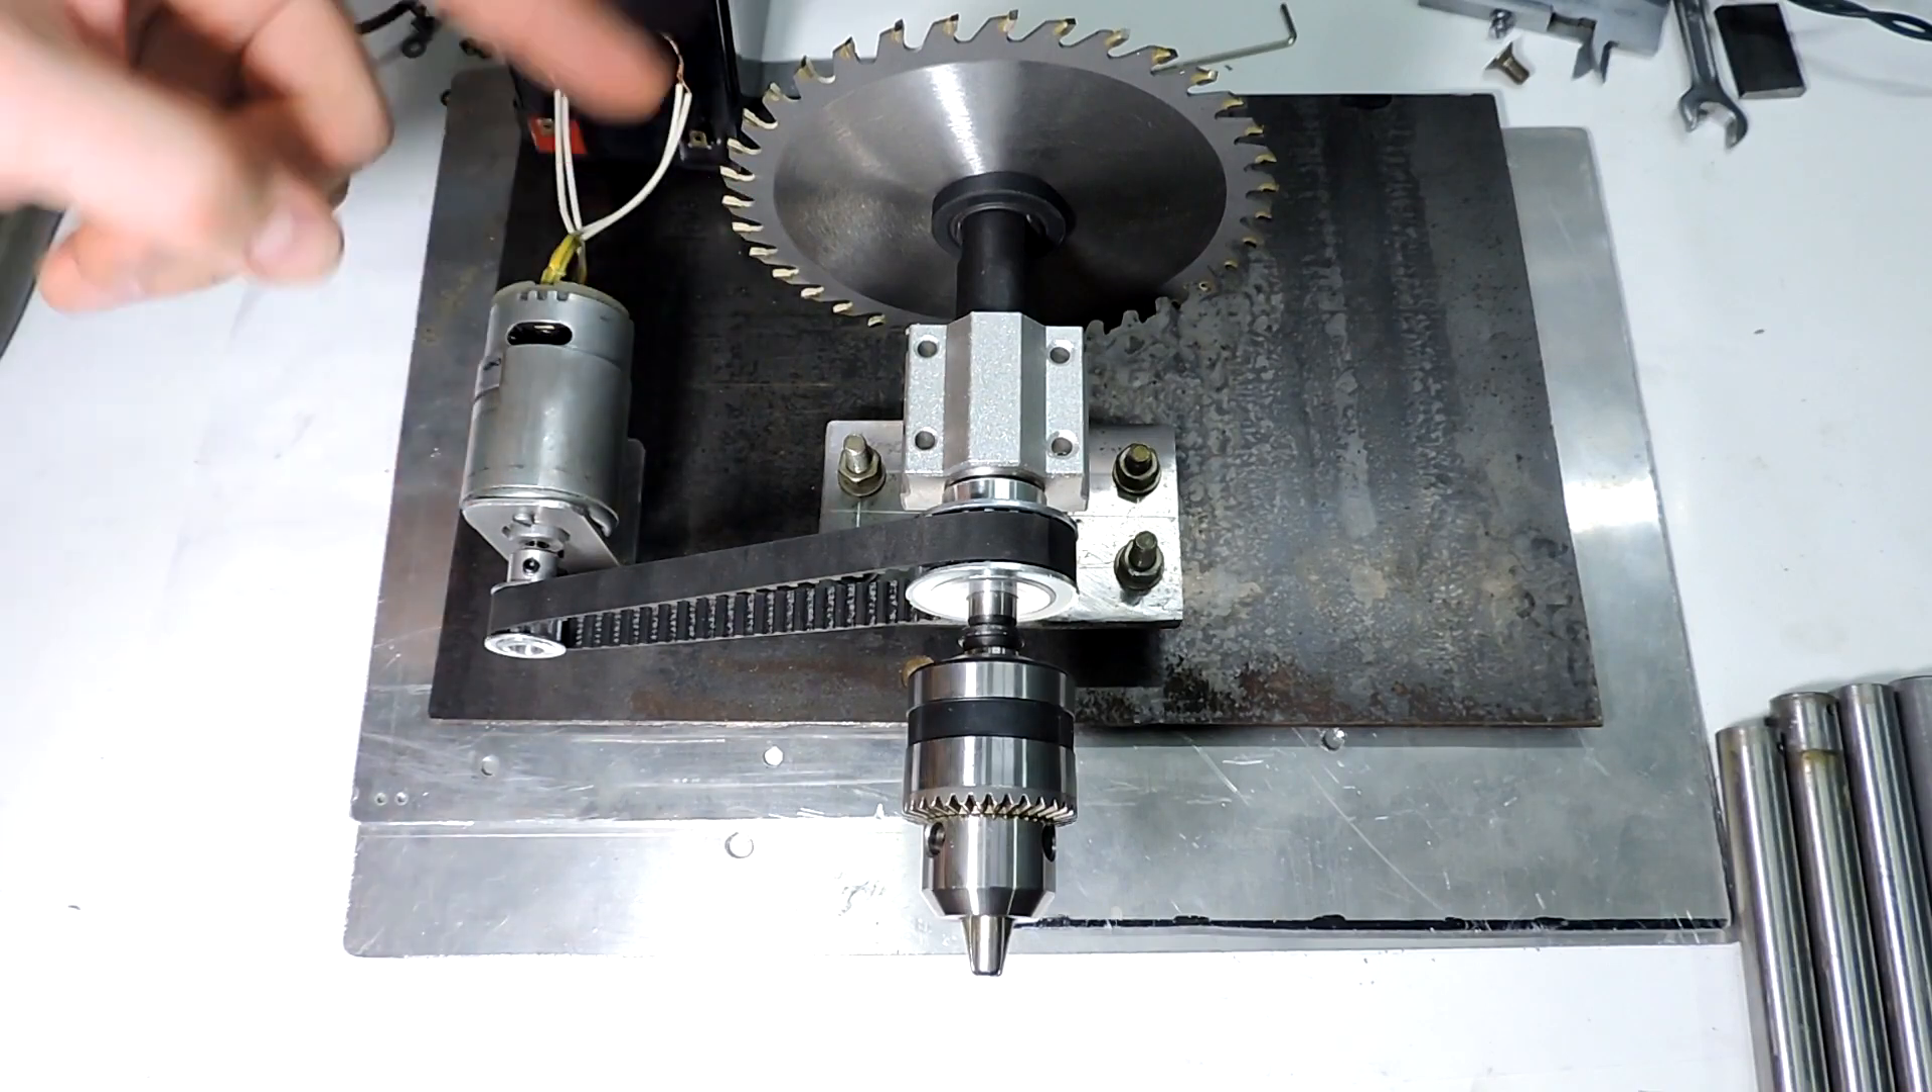Тут нужно быть осторожным потому что уже установлен сам диск.